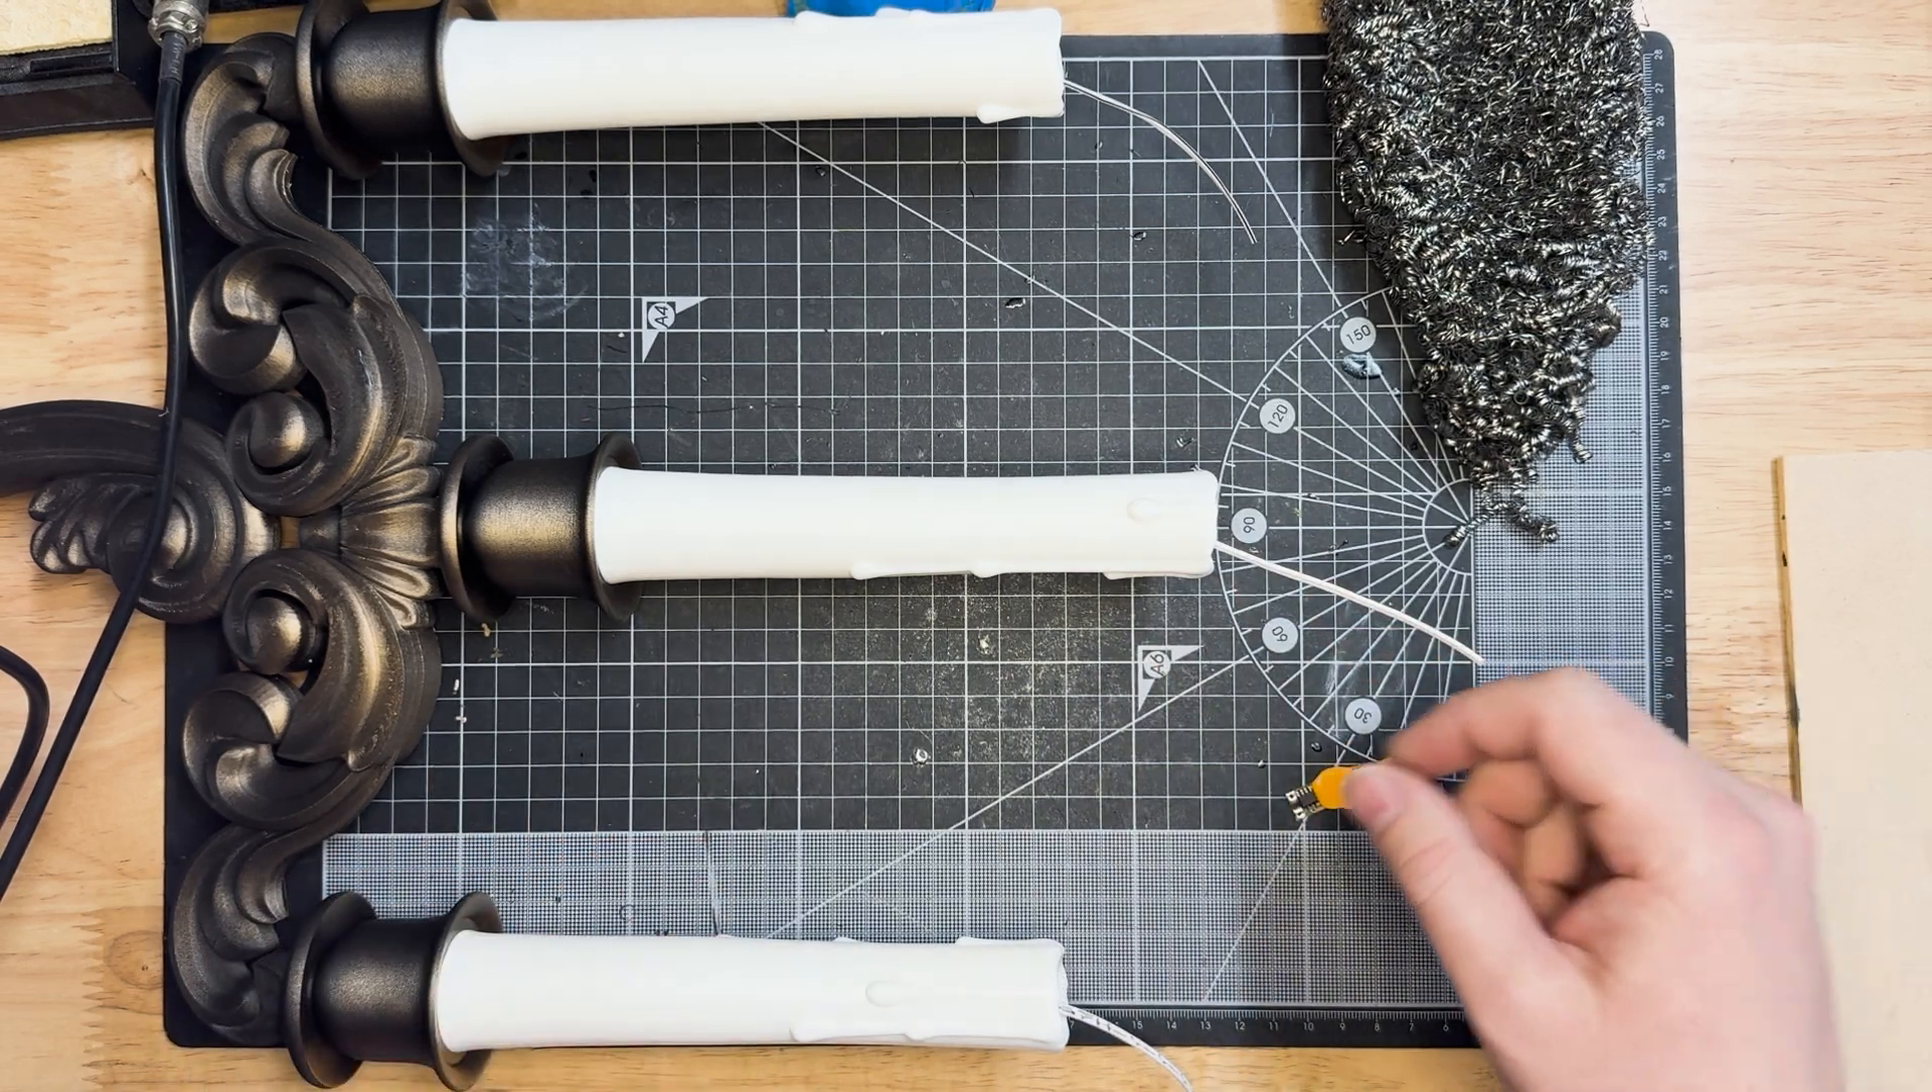Now we have access to the wires at the ends of the candles.